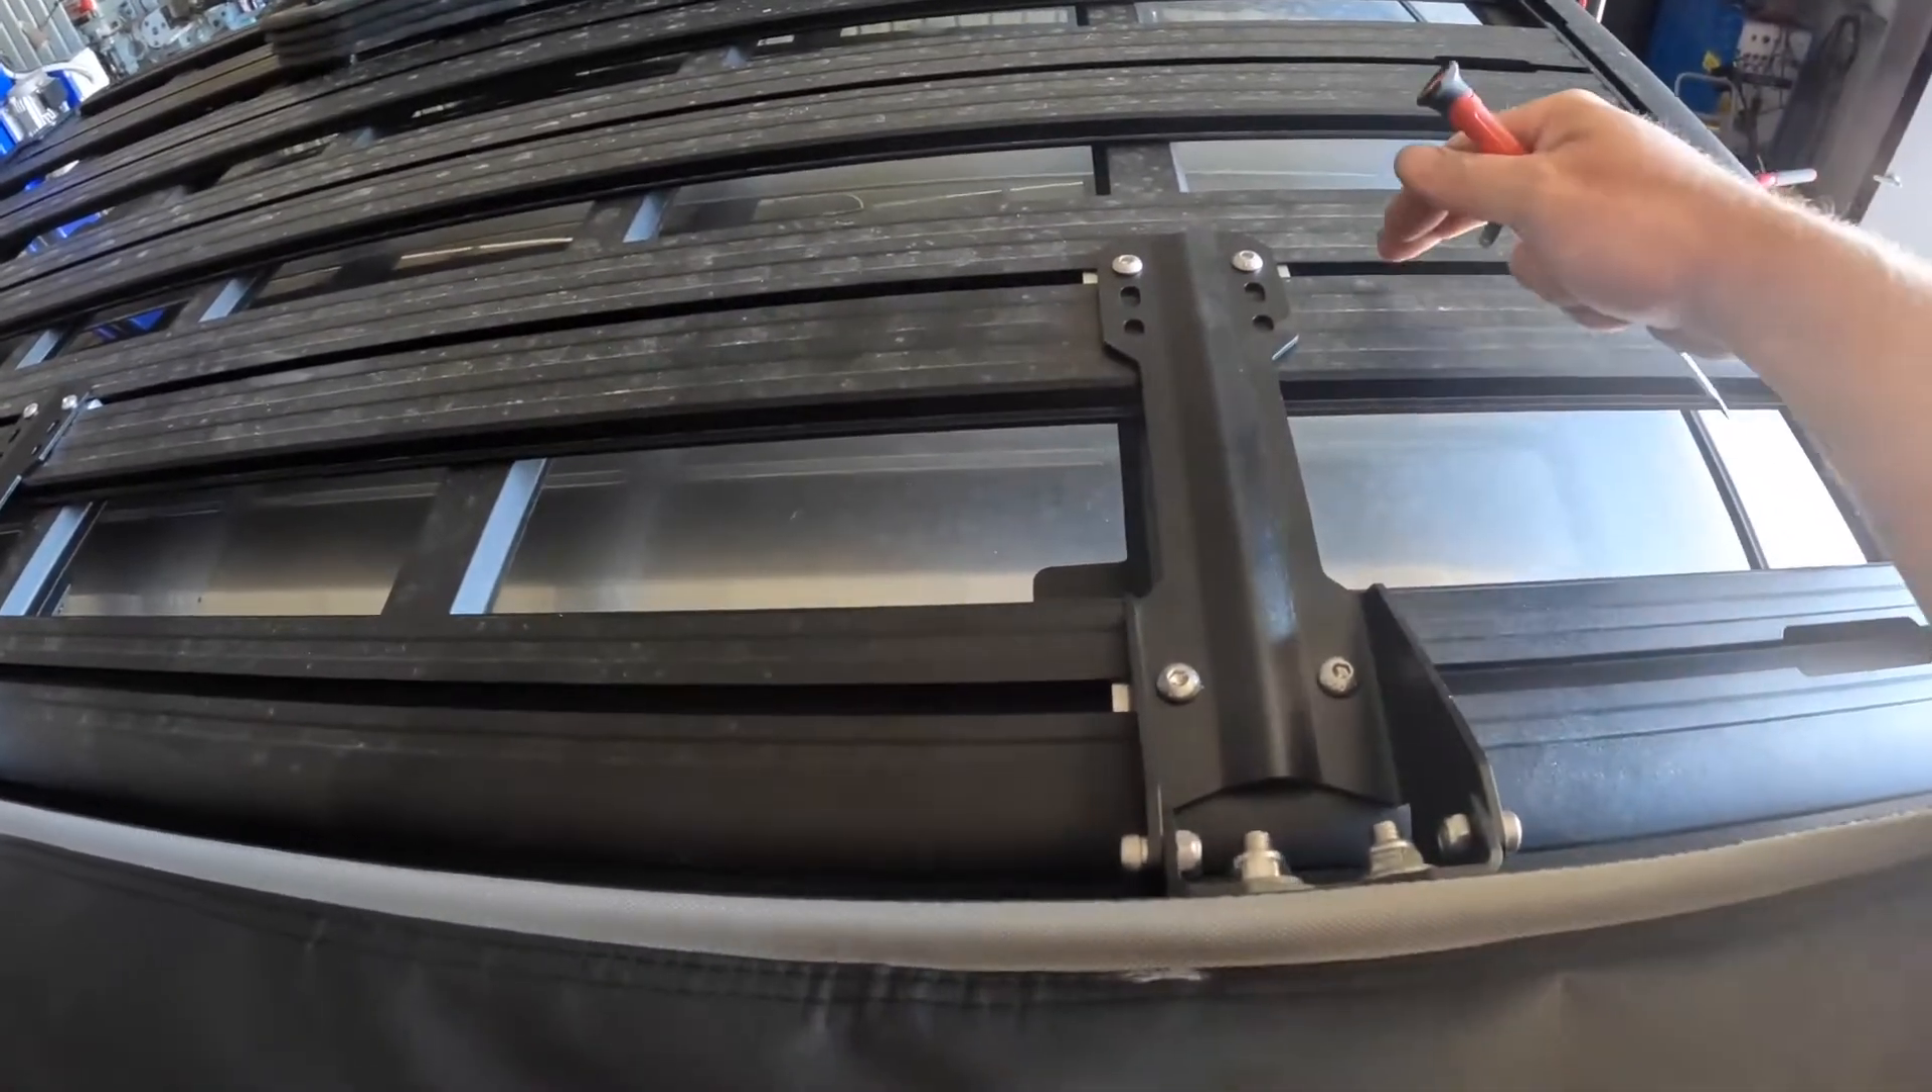This is how the brackets have worked out so they just fit perfectly across two rails.